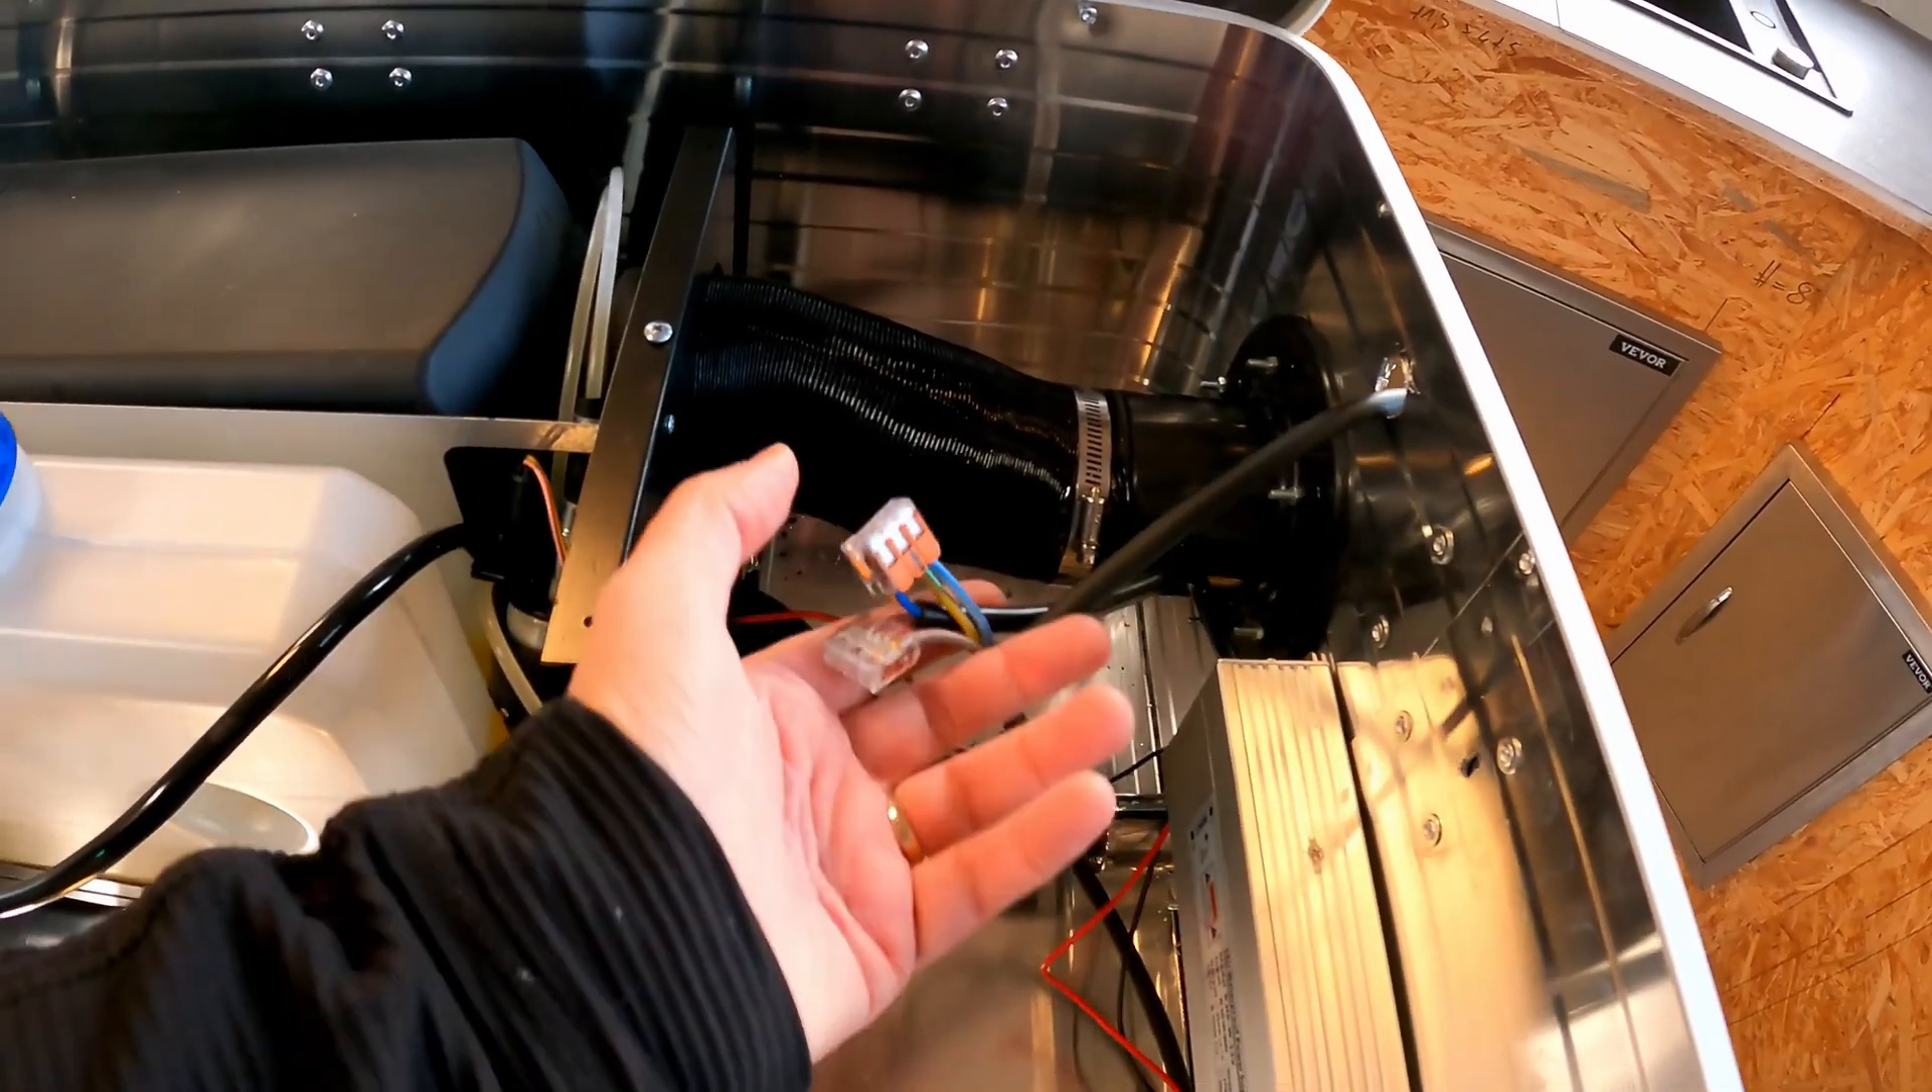At the moment the power cable is only temporarily connected to a regular 220 volt cable.